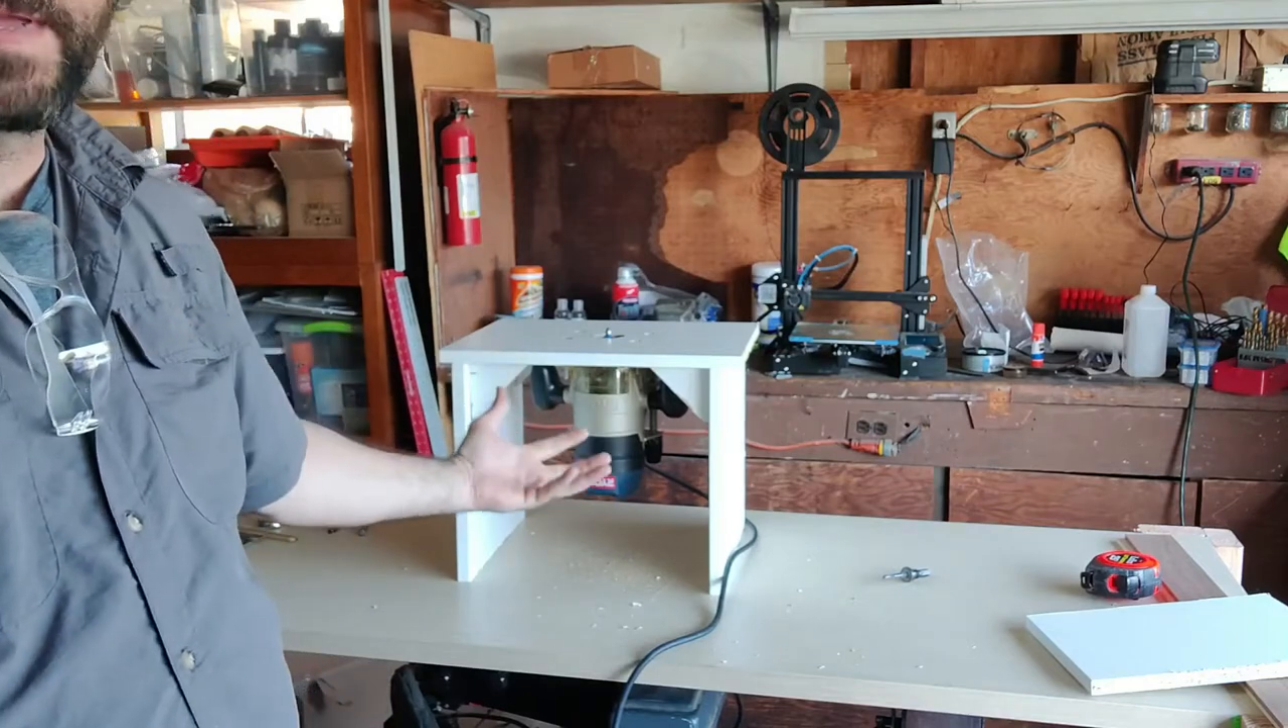The table's on, the router's mounted at the bottom.